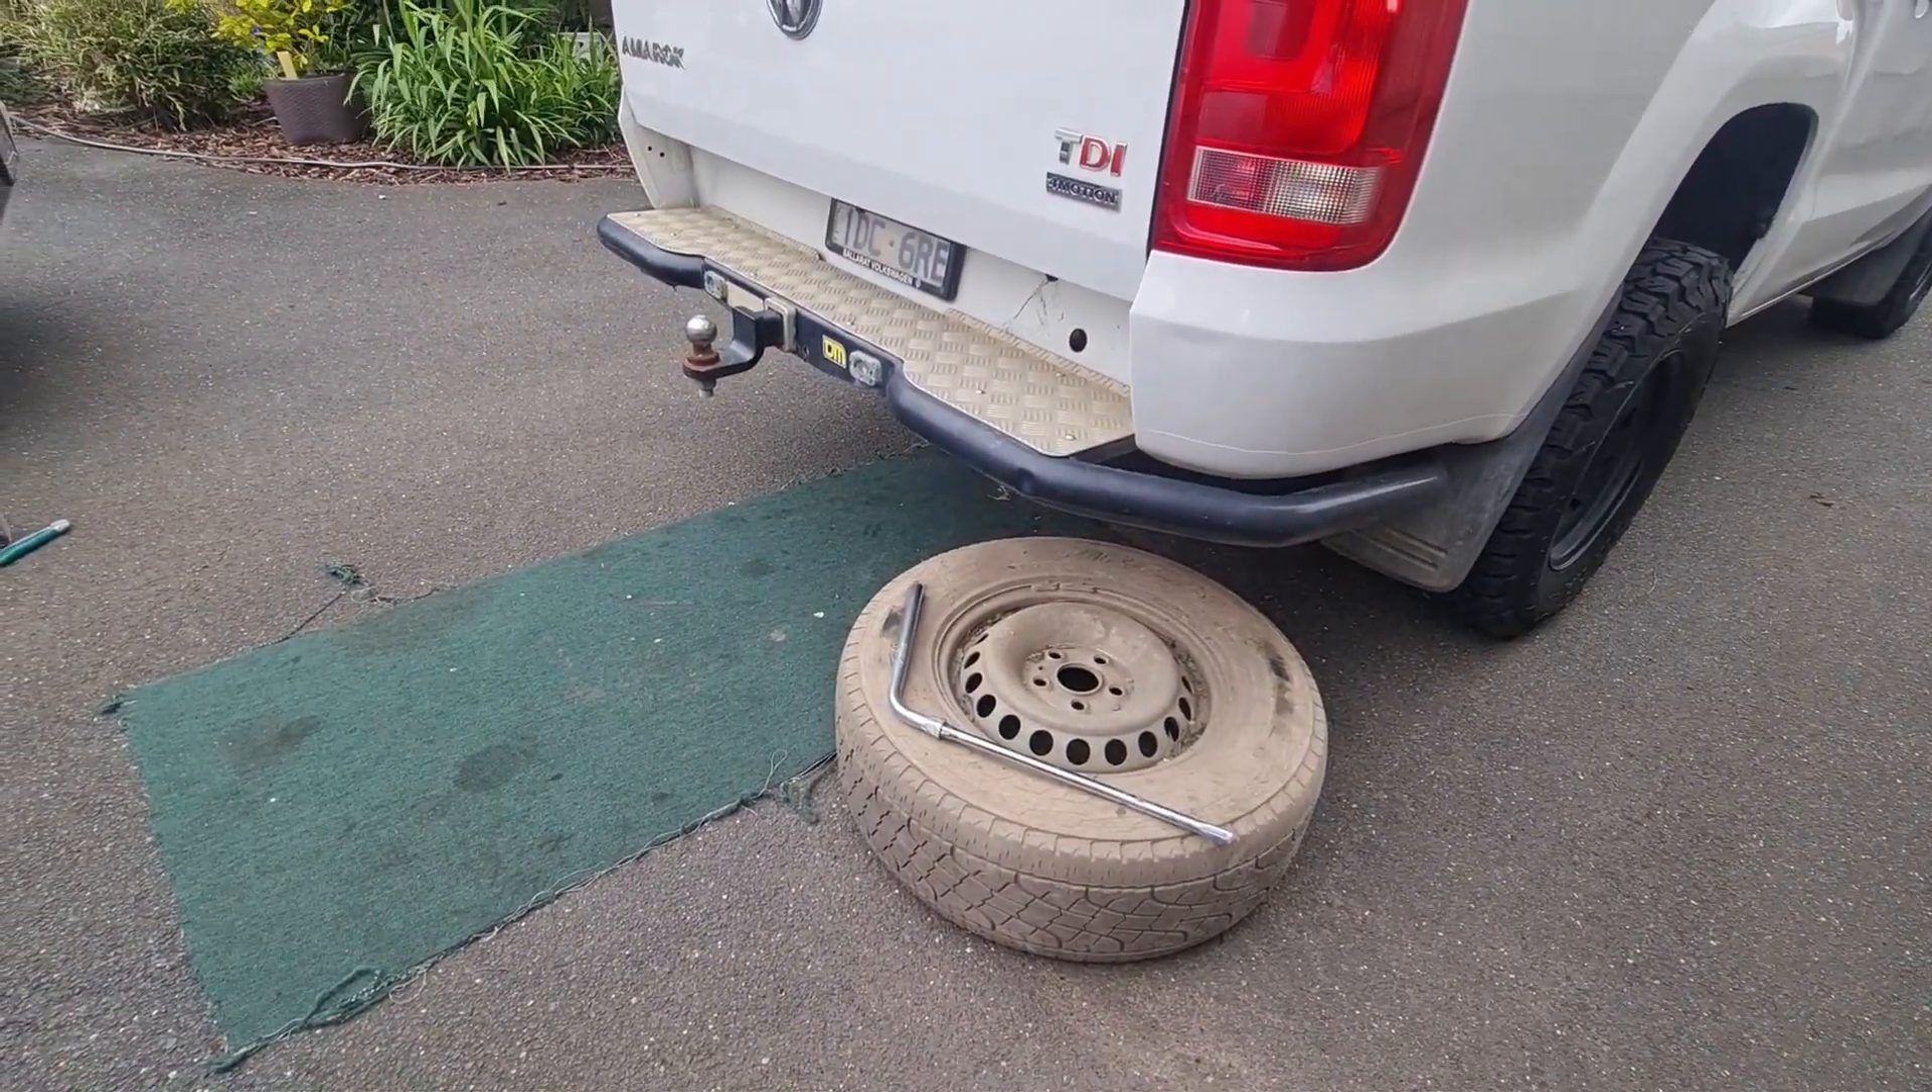You can see that we've already taken the very clean spare wheel out just using the spare wheel remover tool in the car.